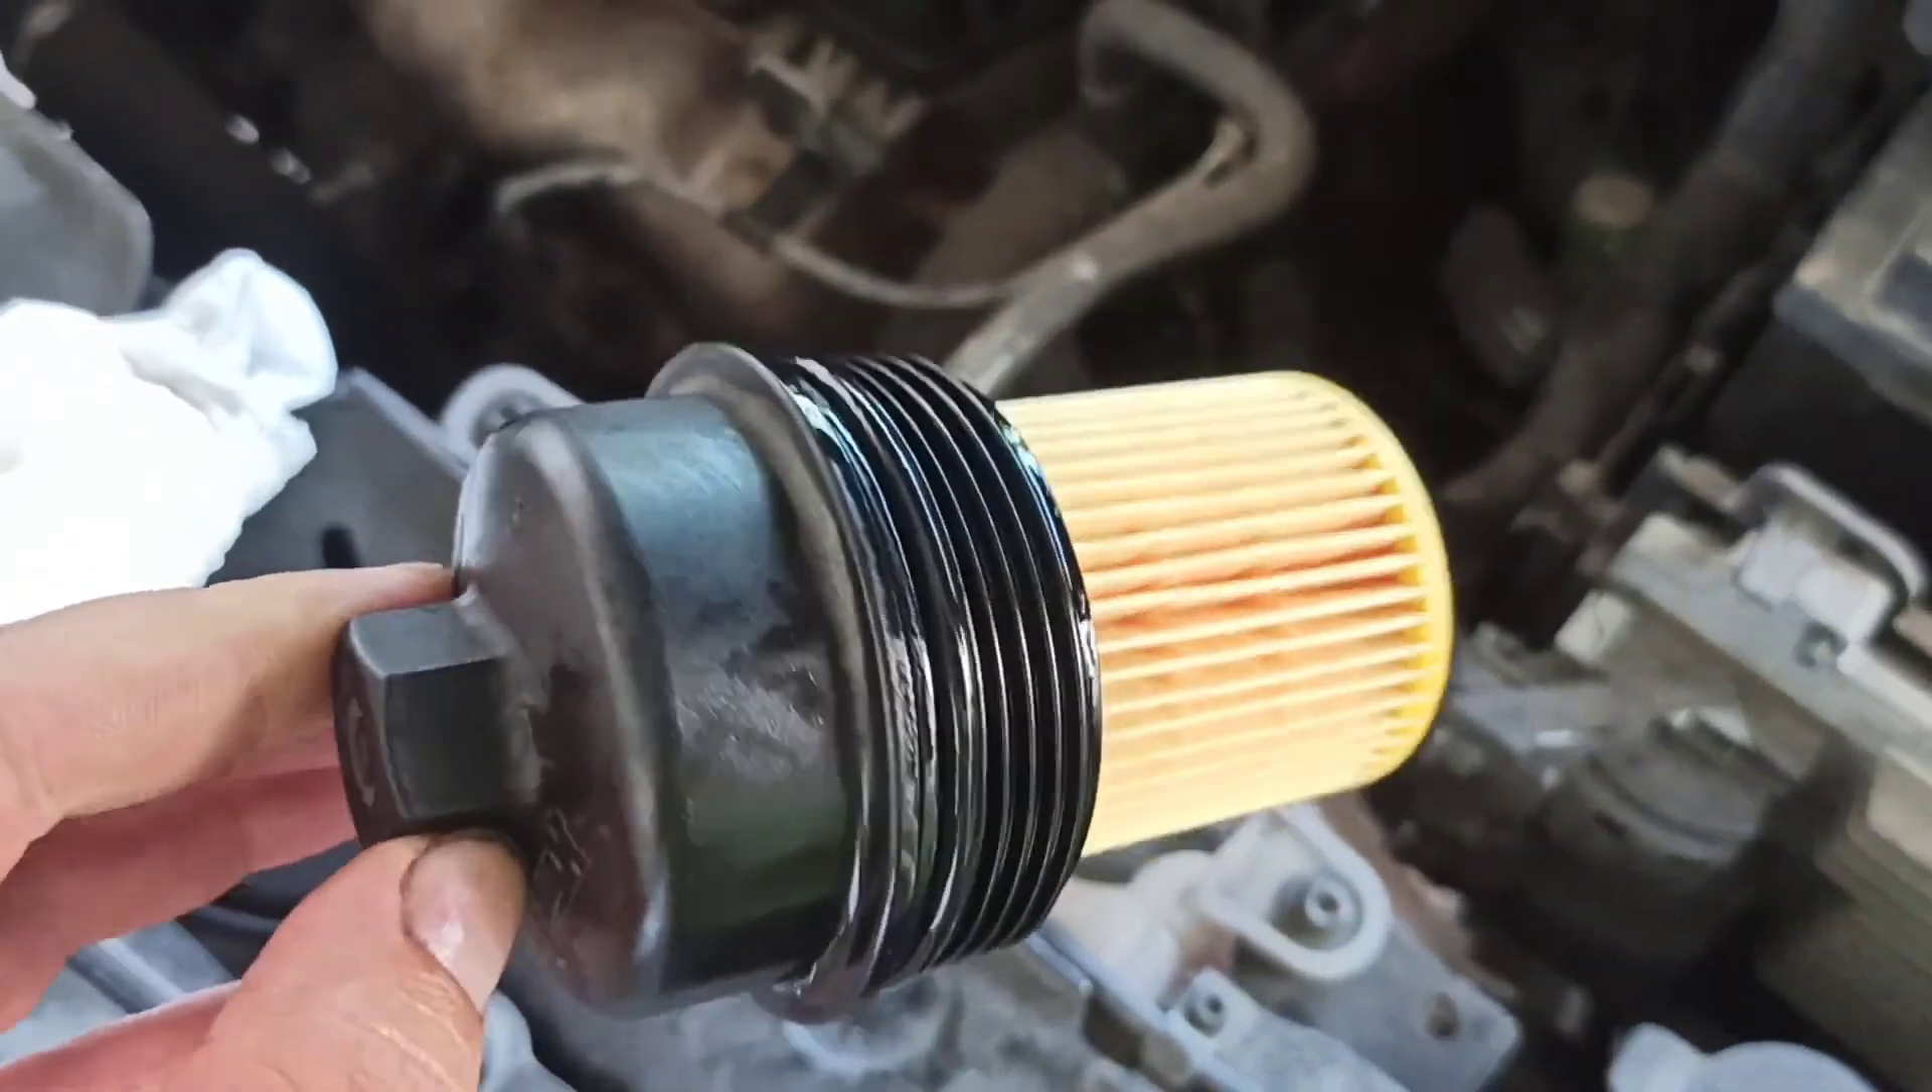He montado el filtro y lo metemos en su sitio.